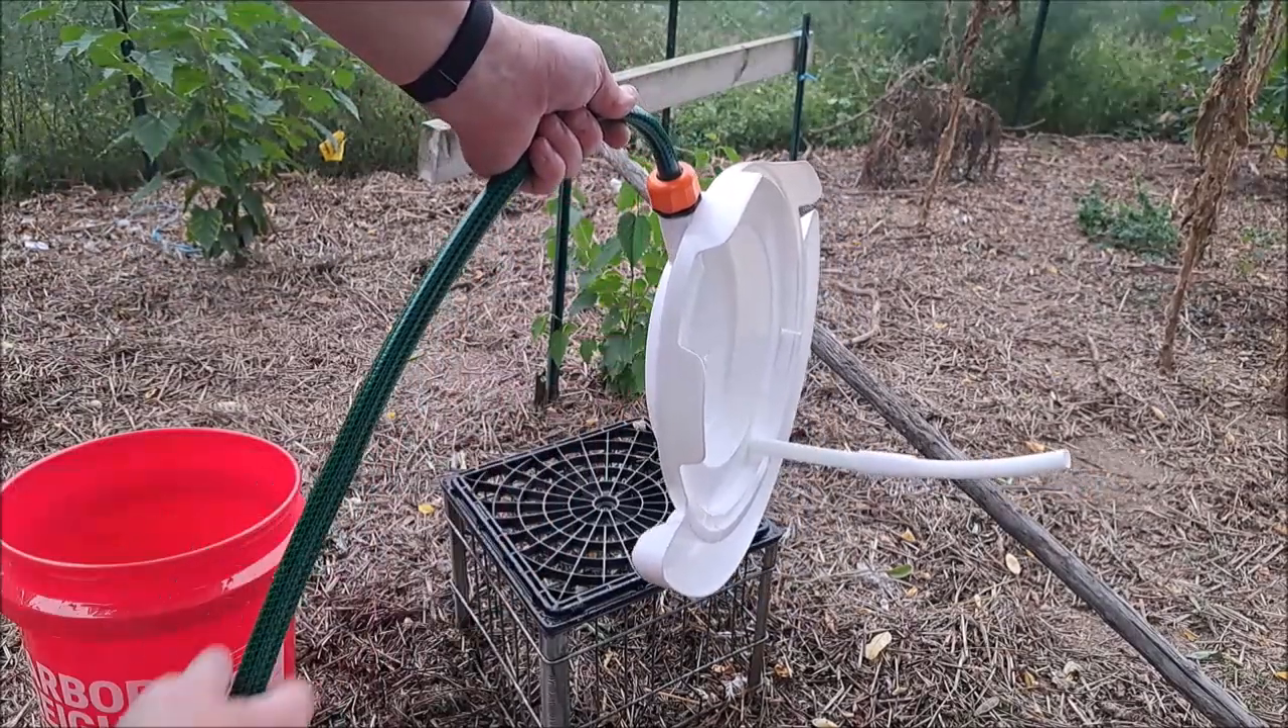So, now we have our autofill connected, and we're ready to attach the bucket.